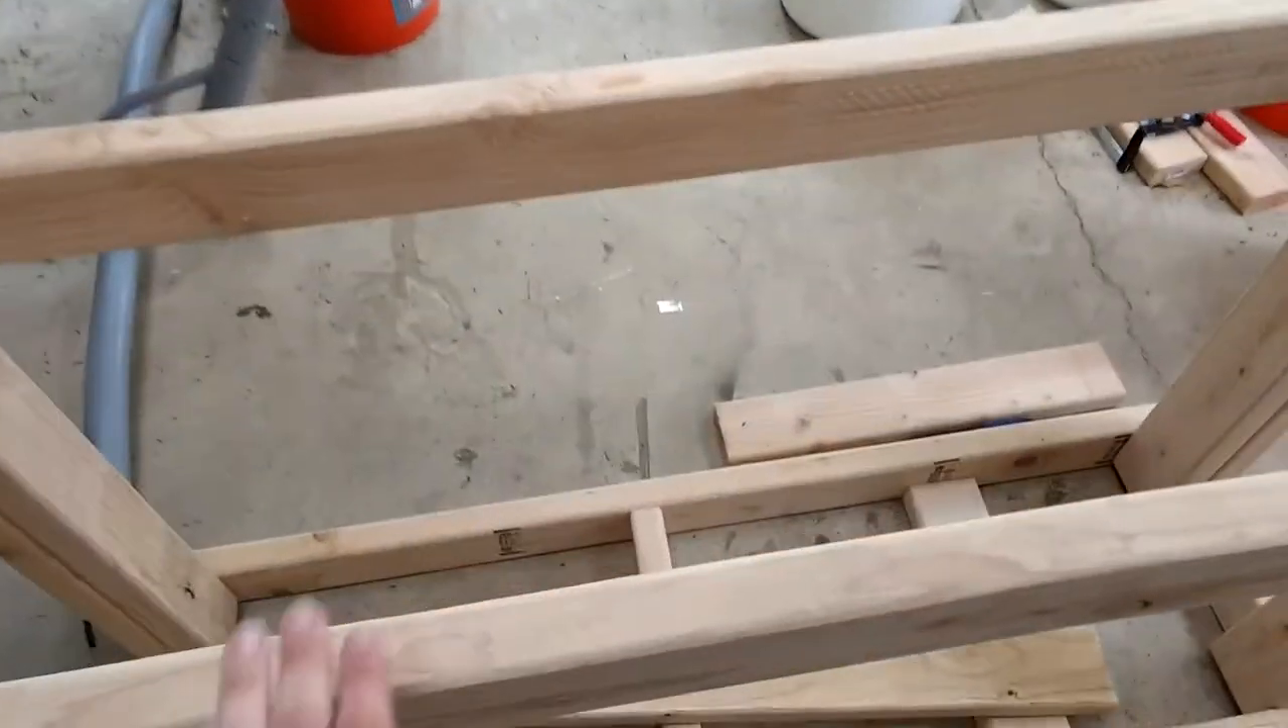This is the aquarium stand I have started on it's still work in progress as you can see it's not completely finished I got basically the frame finished and I'm still going to fill it in with some other wood that I still need to attach.